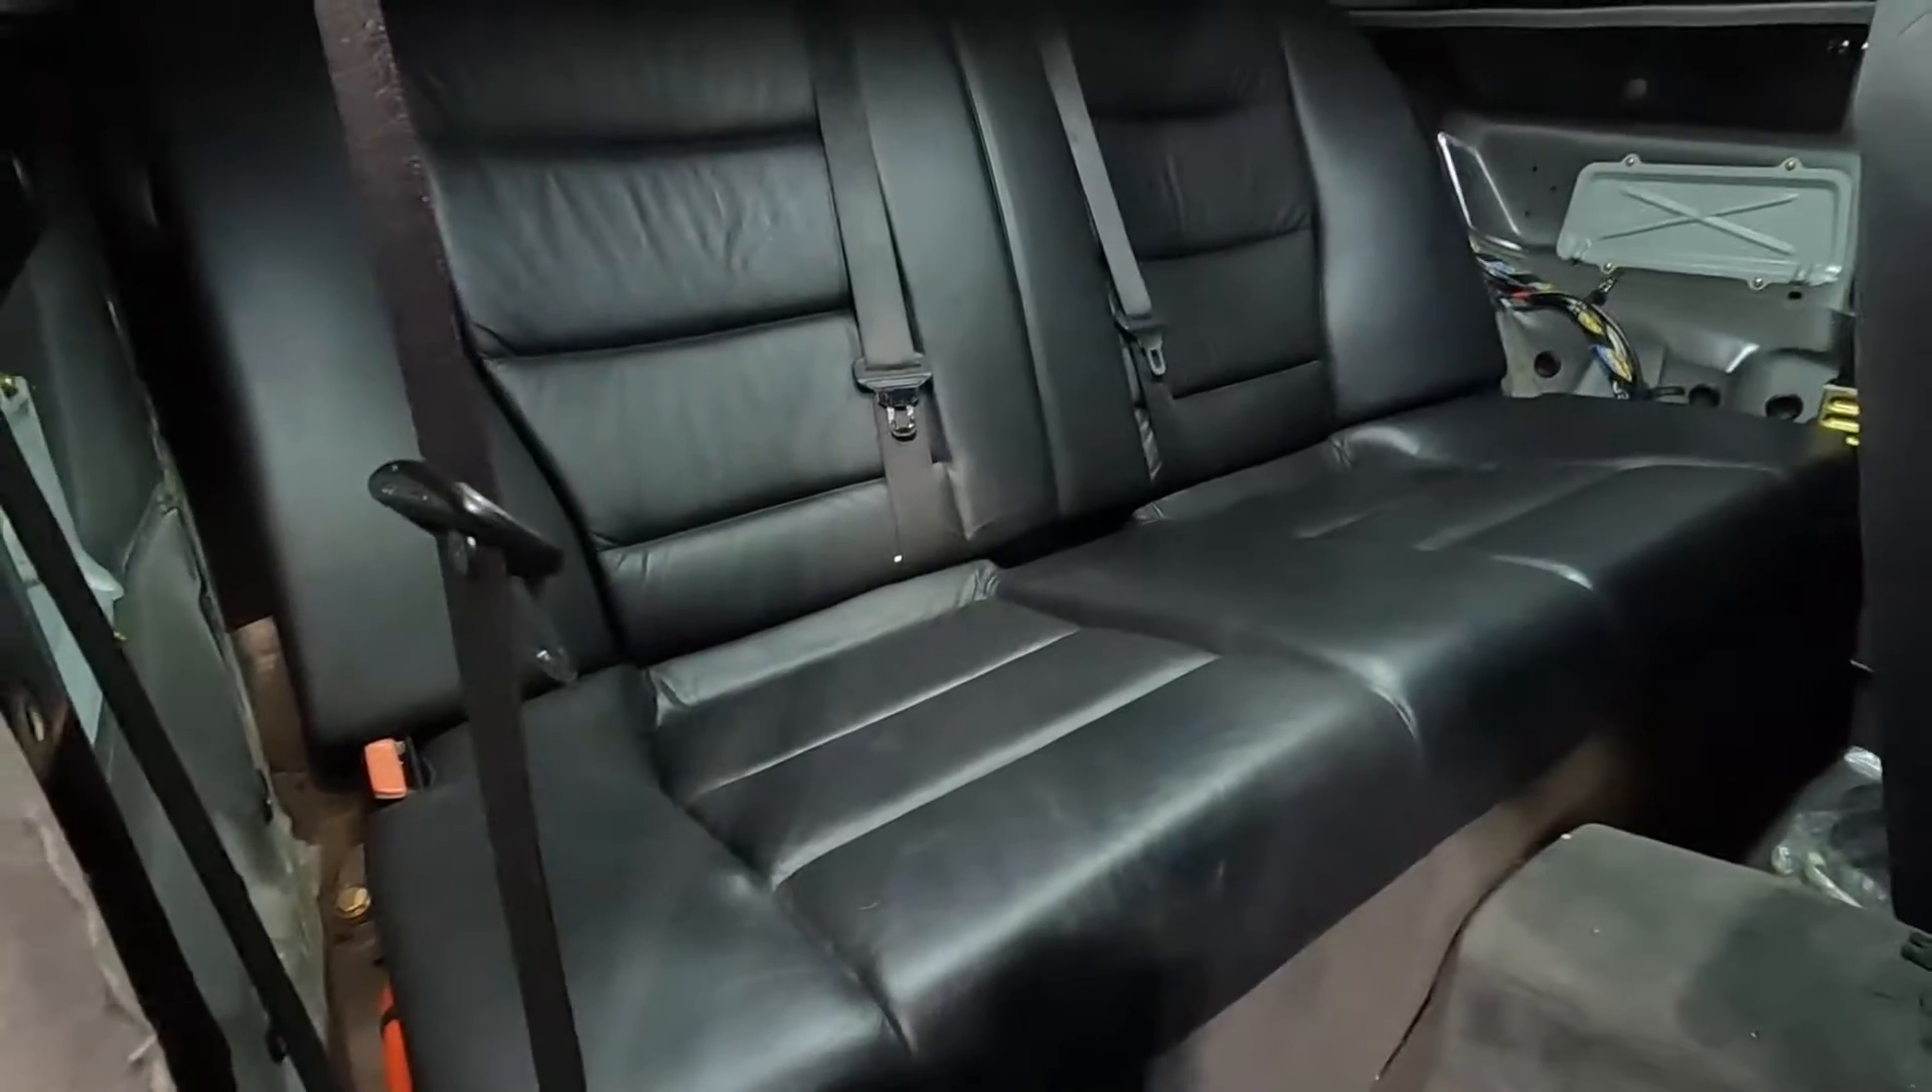Obviously, I do not have my side panels on here, but this is just to remove the back seat.